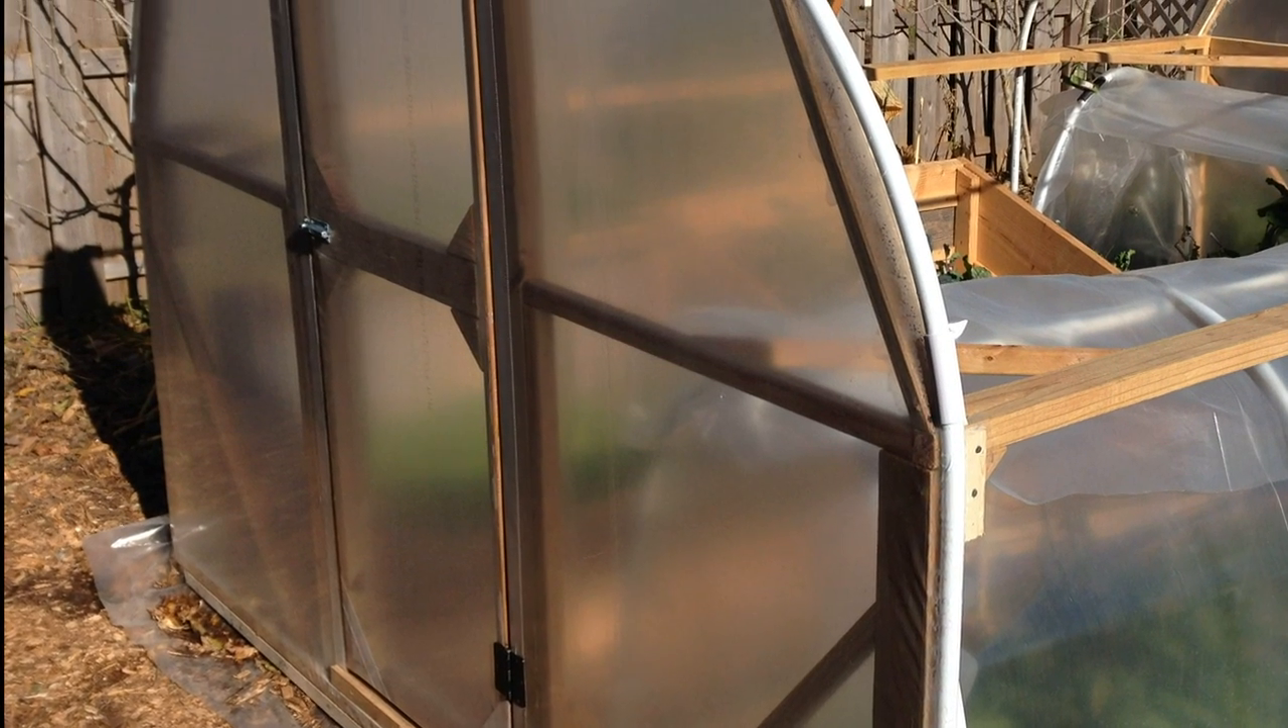This is what the door looked like after being installed.